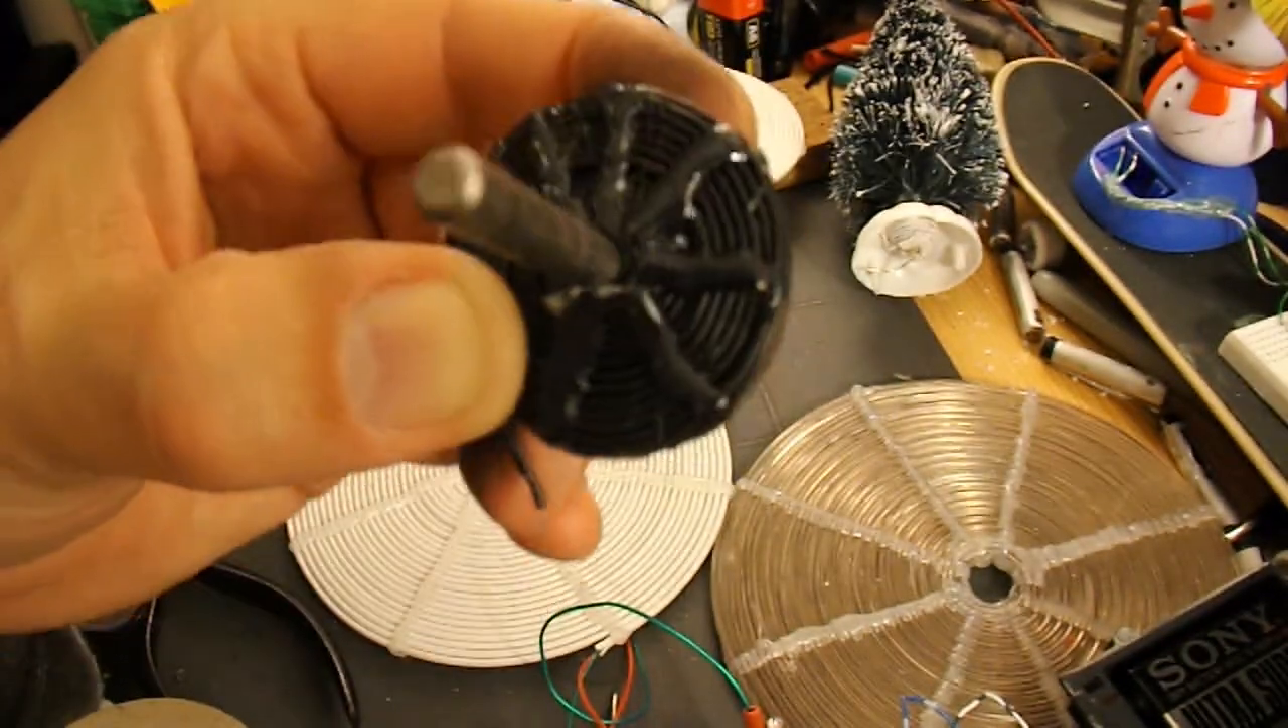That's the wire wrapped up around the first thing that I found. Which is my little grinding wheel.